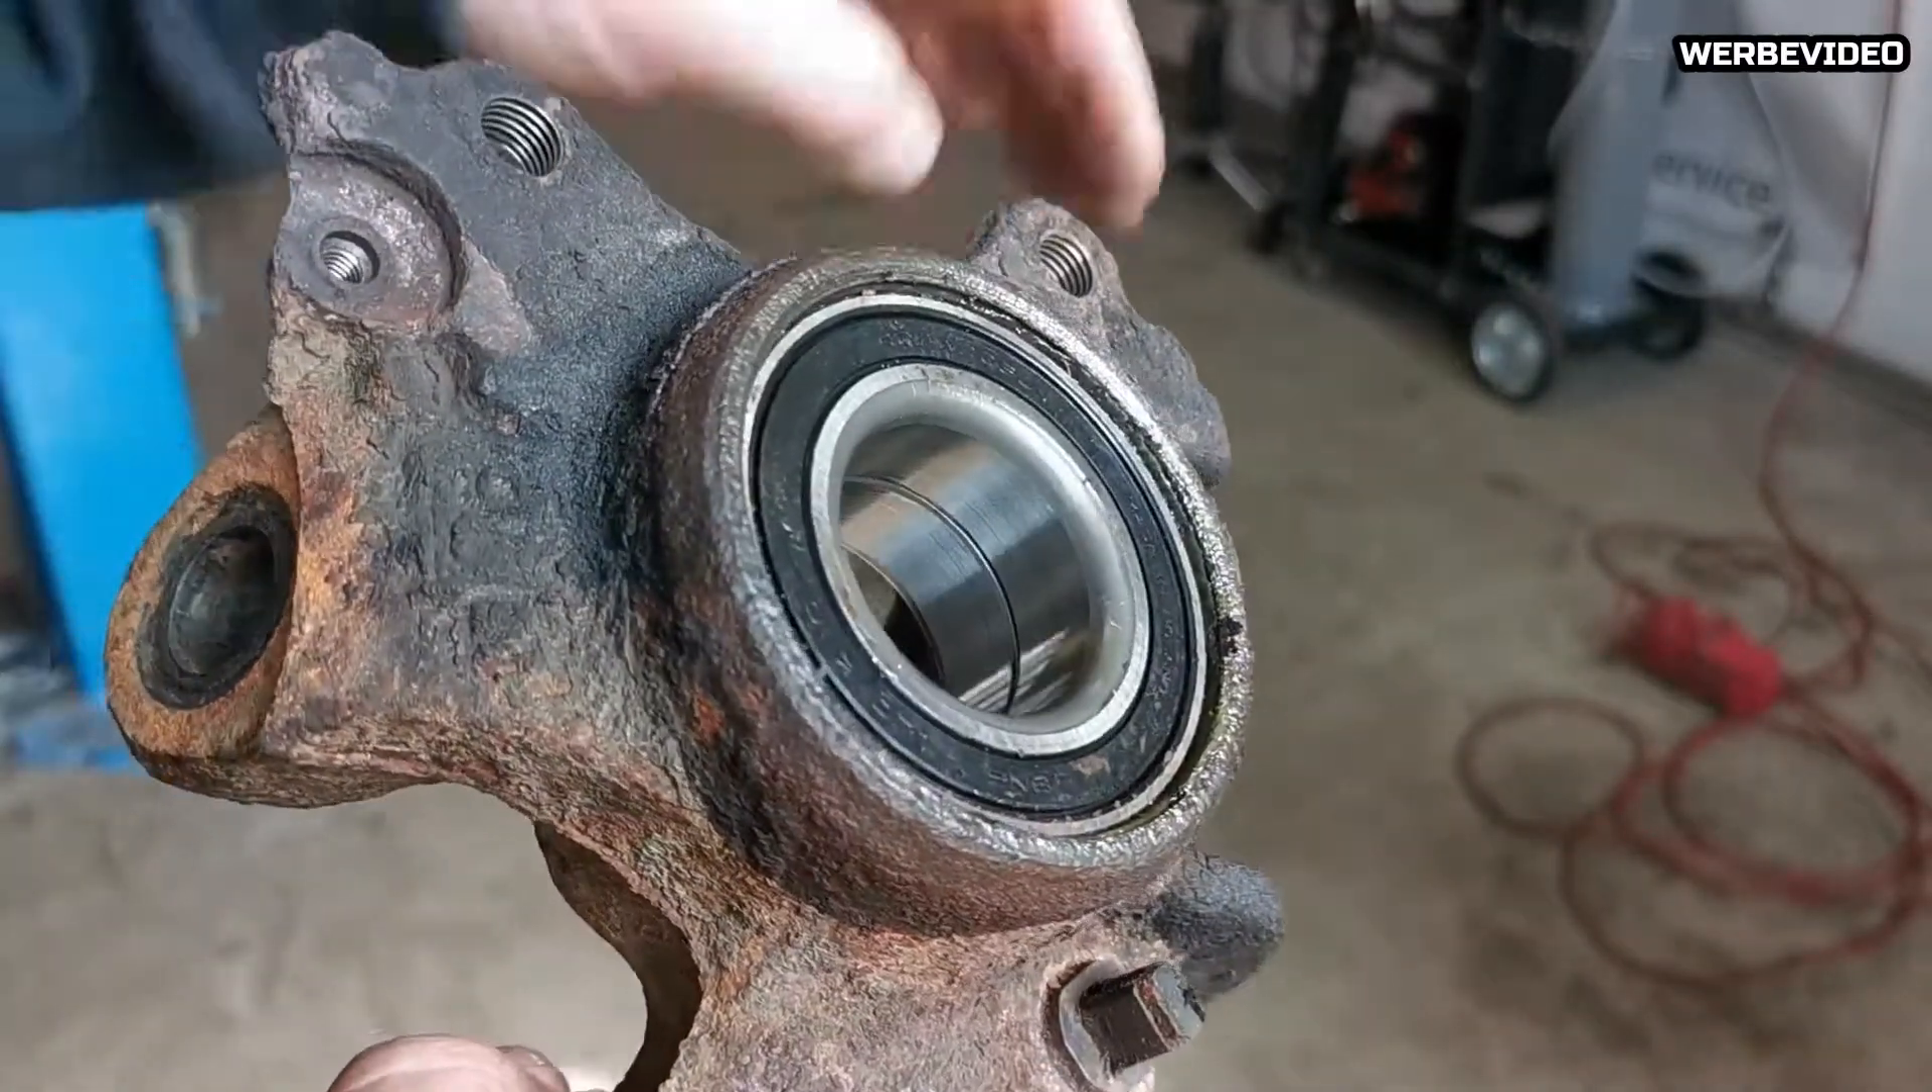So, das neue Radlager ist jetzt auch drin.